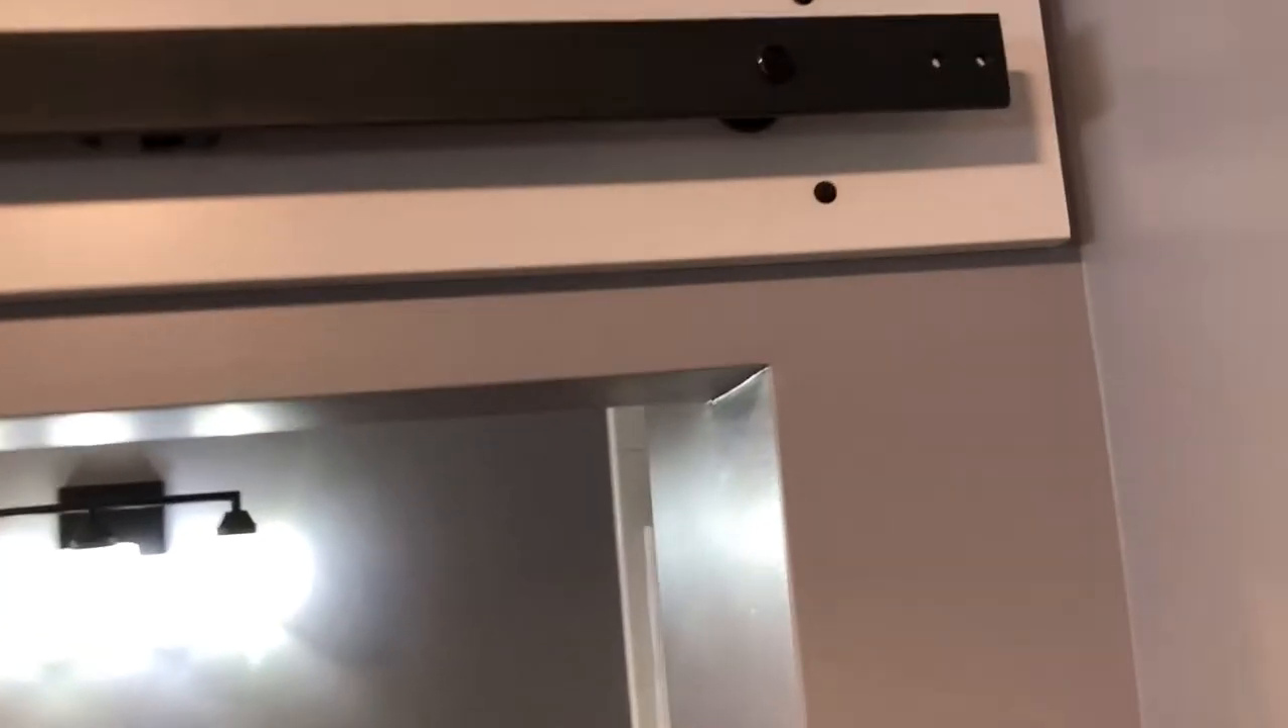Okay, so I got the, uh, top rail mounted up there.